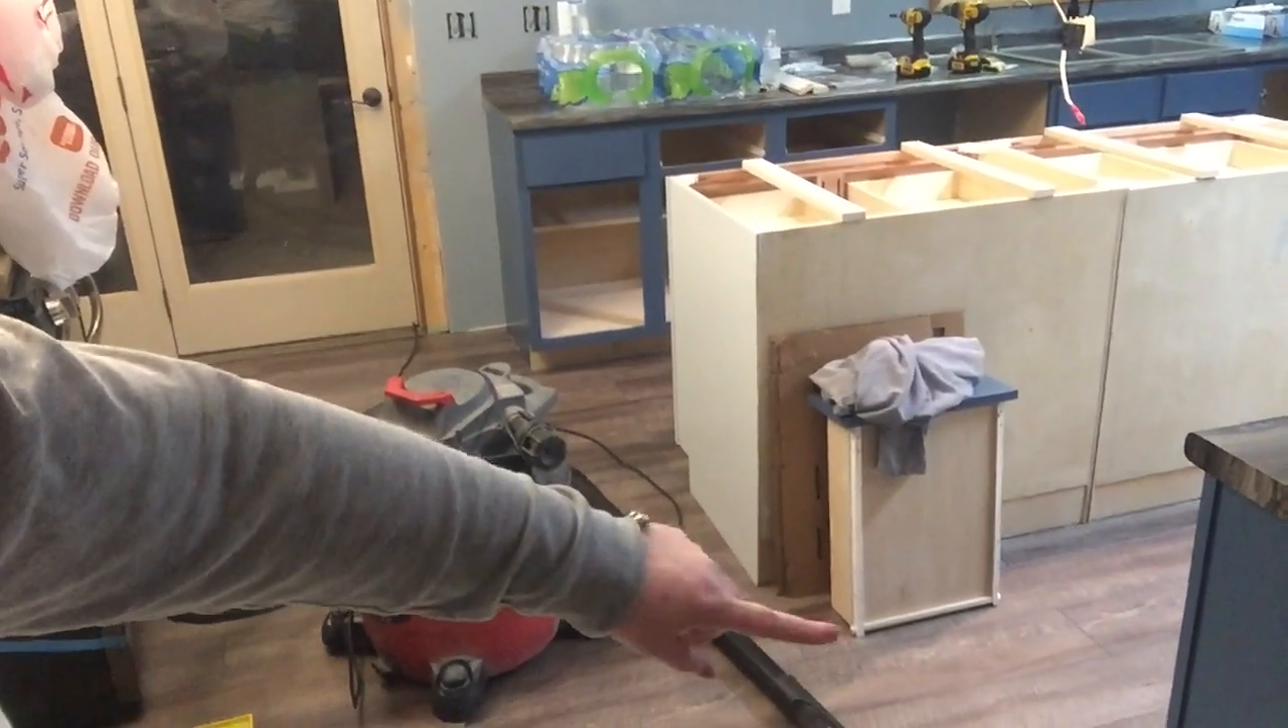Now we do not have the countertop On the island yet.